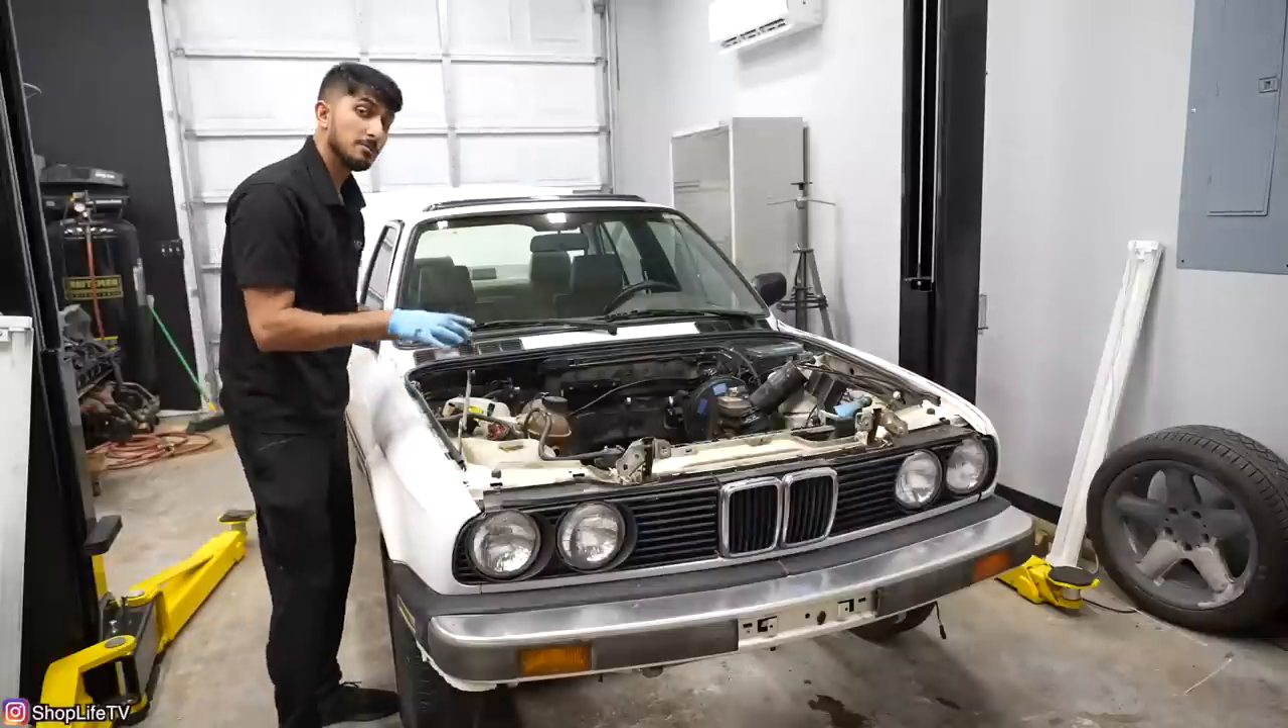So we got the hood off.